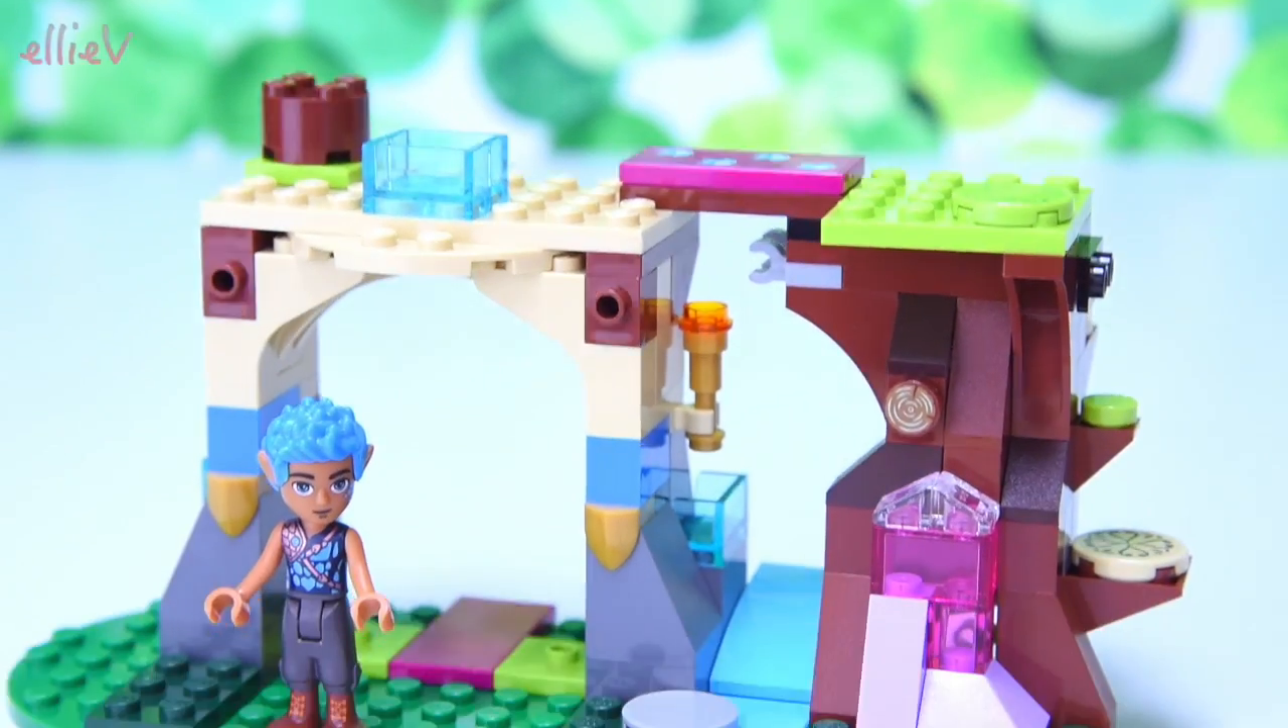Those two sides there with the tree and the other little archway are perfectly lined up.